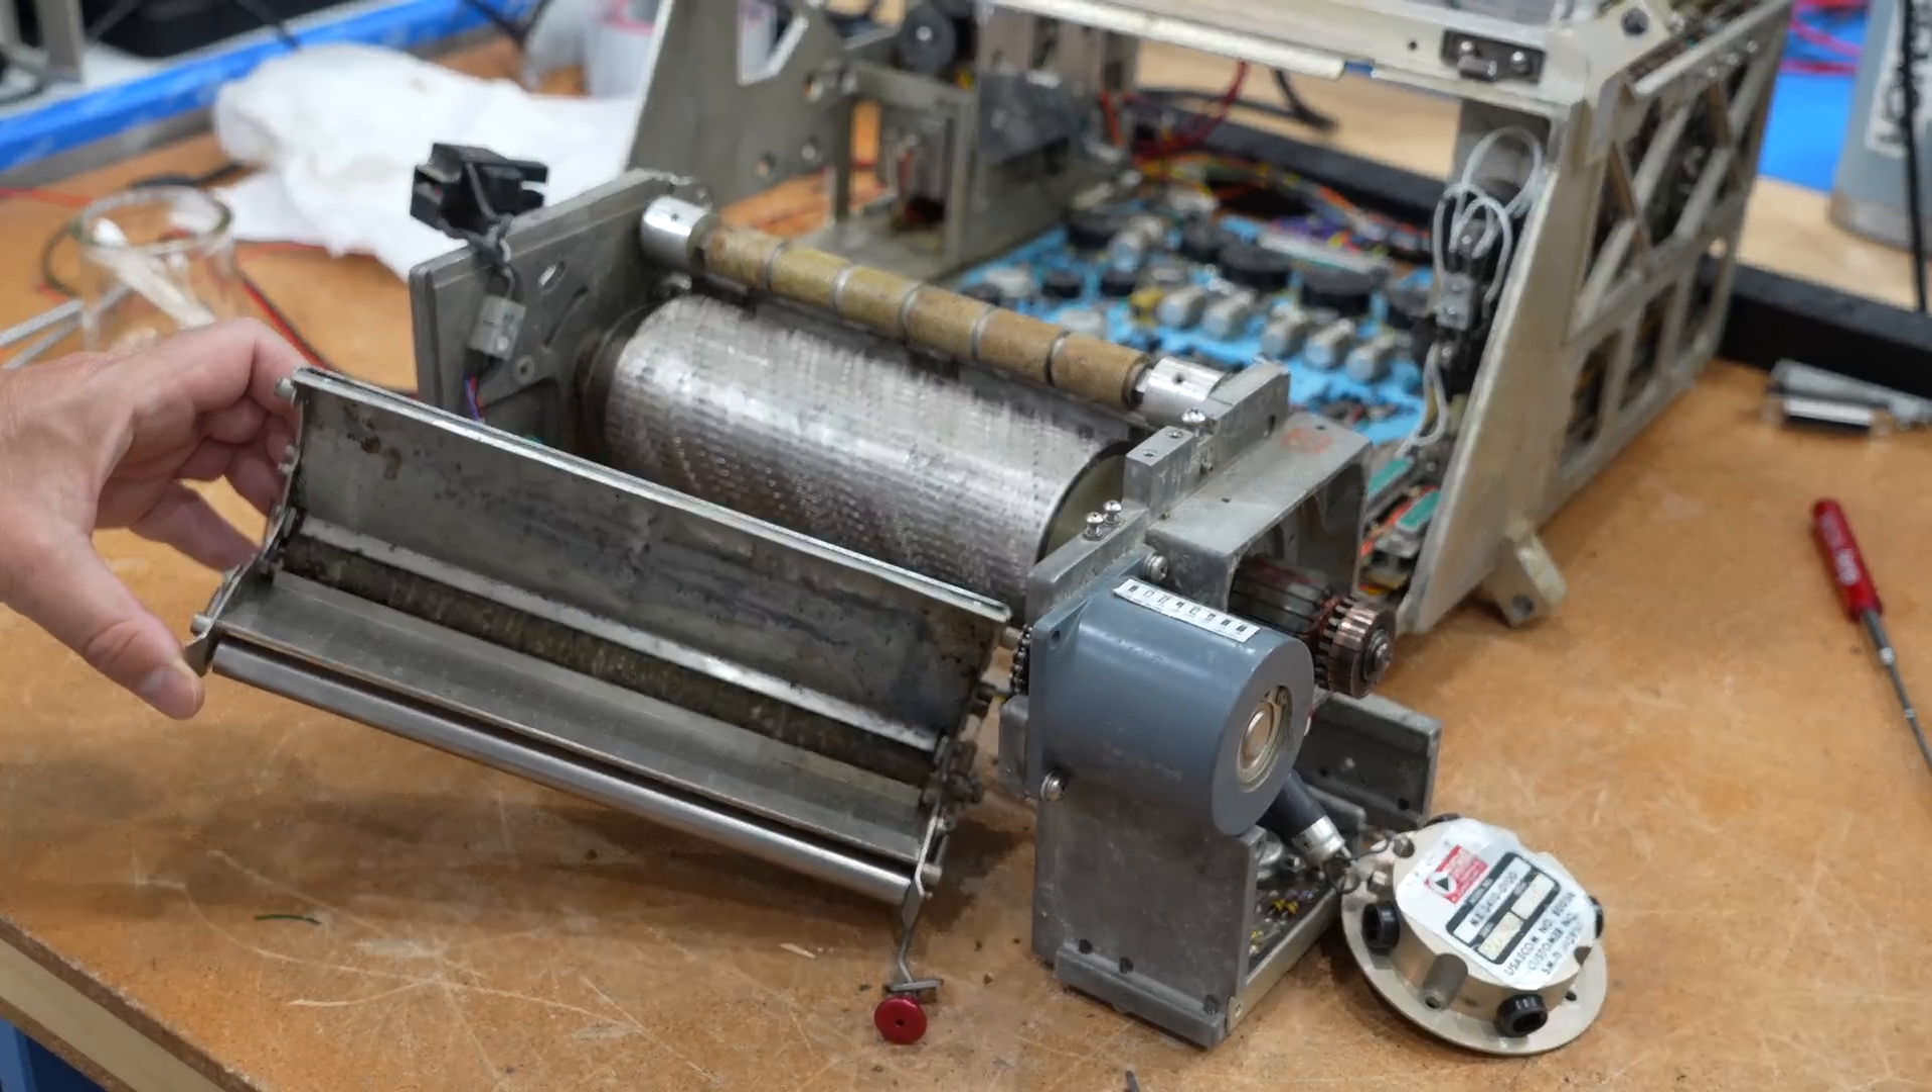So I have progressed in my disassembly, and finally I was able to get this assembly out, which has our big bad roller in it.